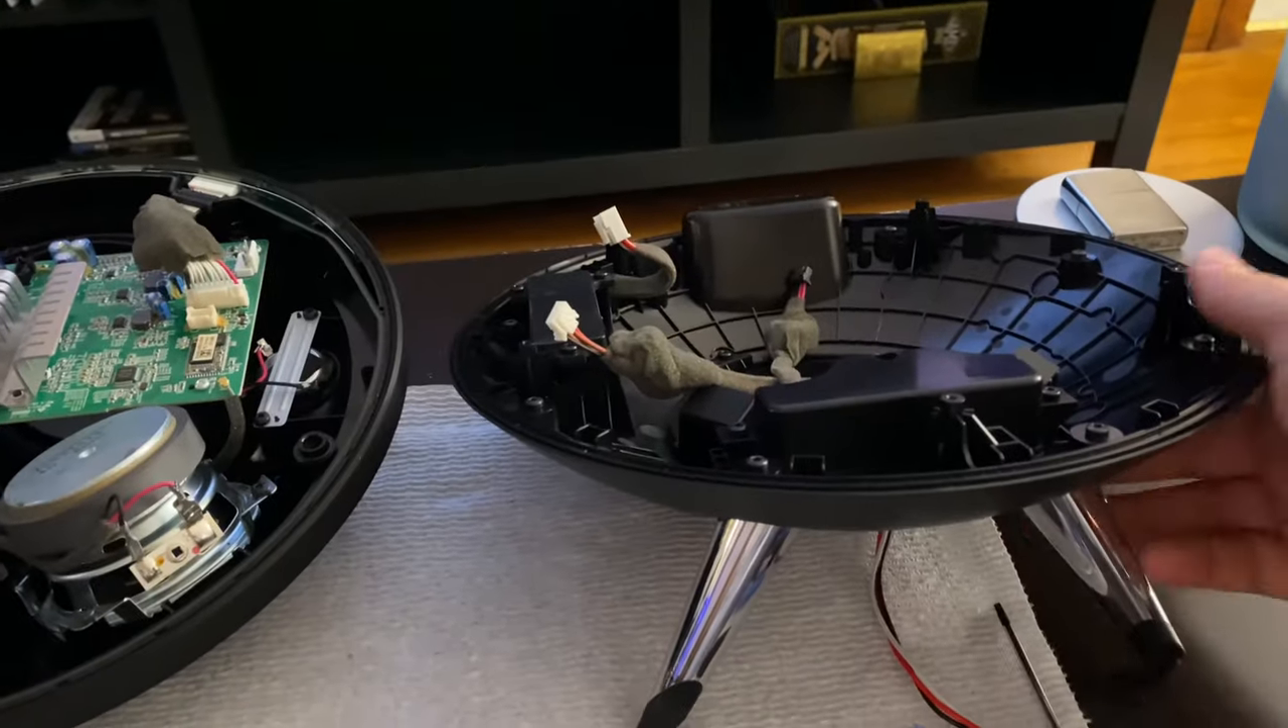Okay so I just got done screwing the five screws and now we have two of the pieces separated of the speaker.